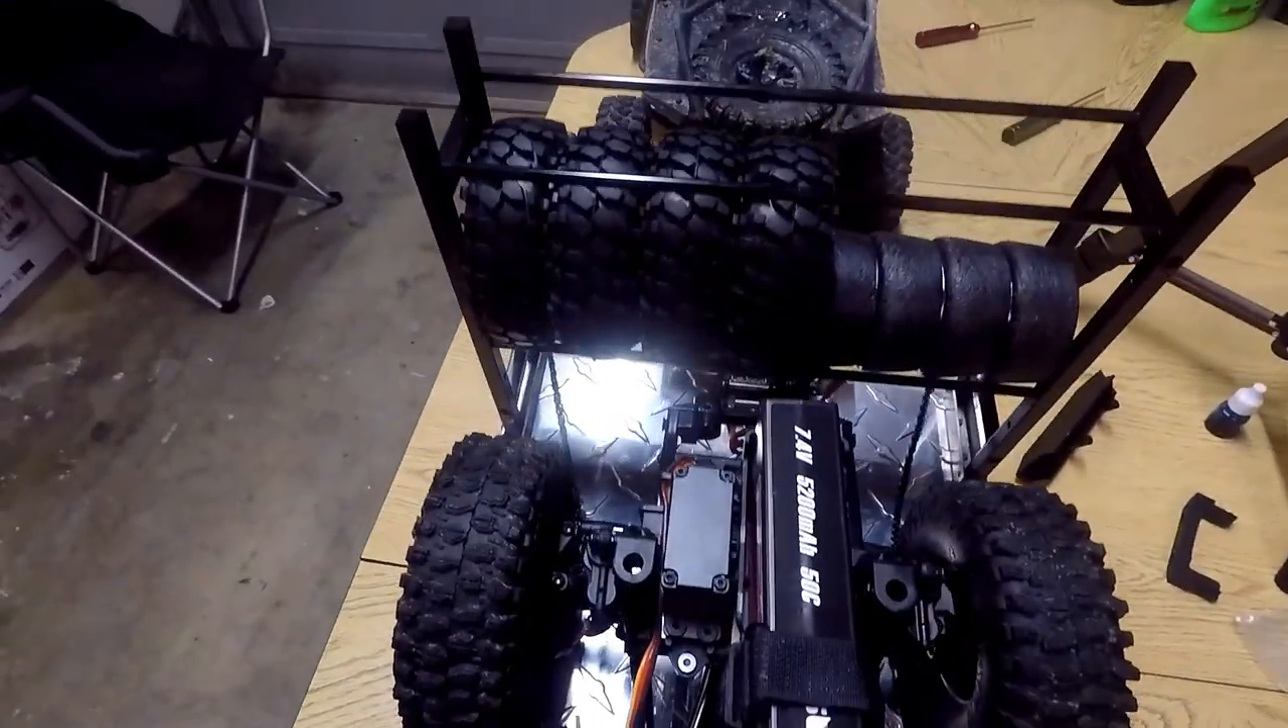You see trailers all set up tires and all.